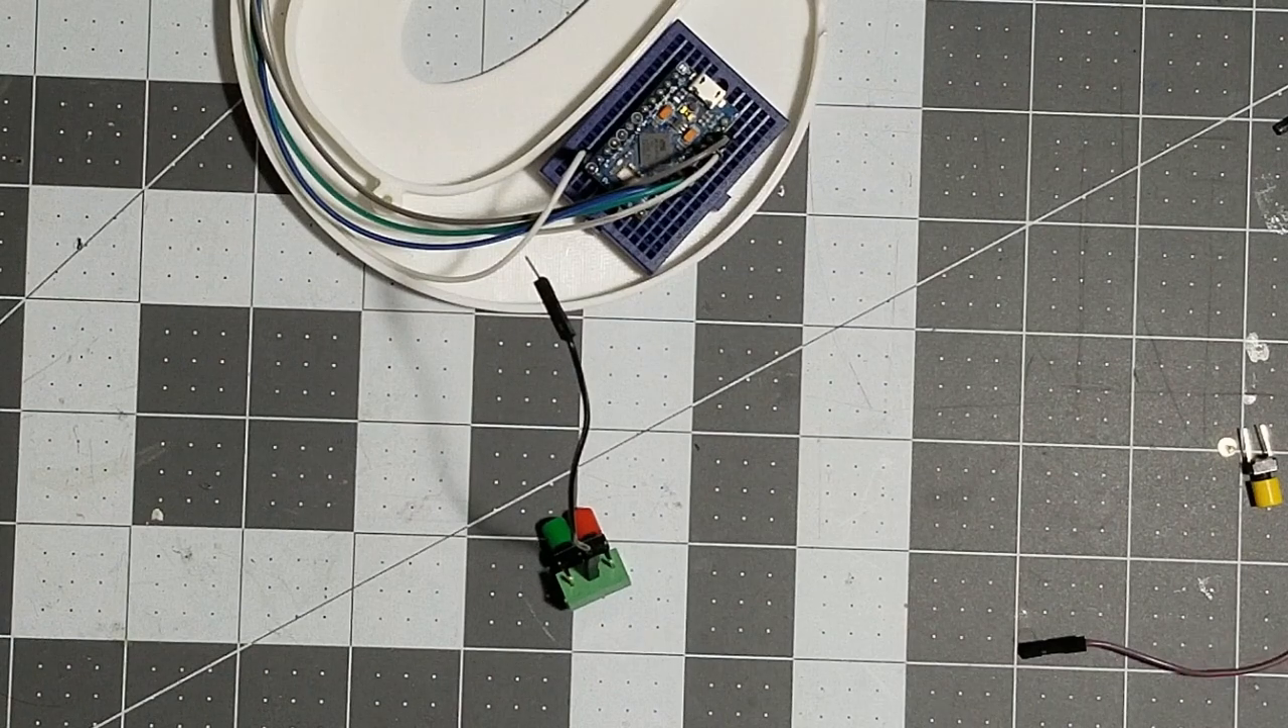Now we've connected our two buttons to this terminal system.